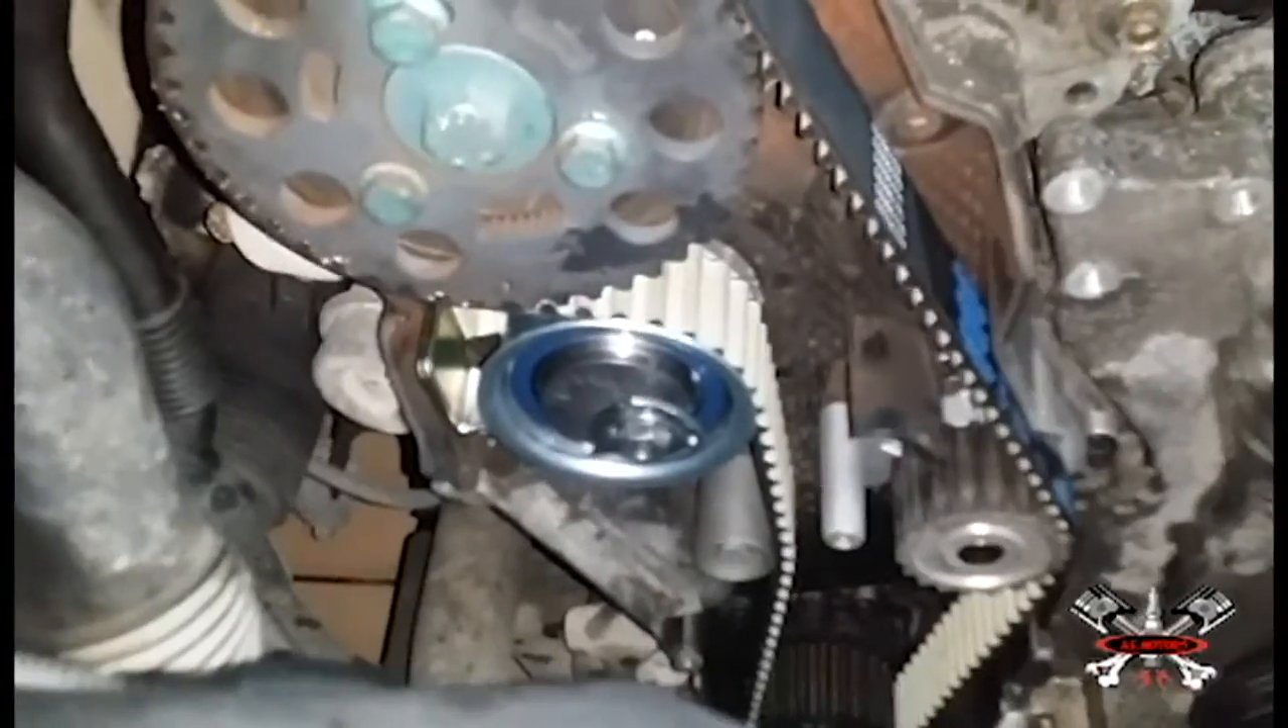Bene ragazzi la nostra cinghia è stata messa.